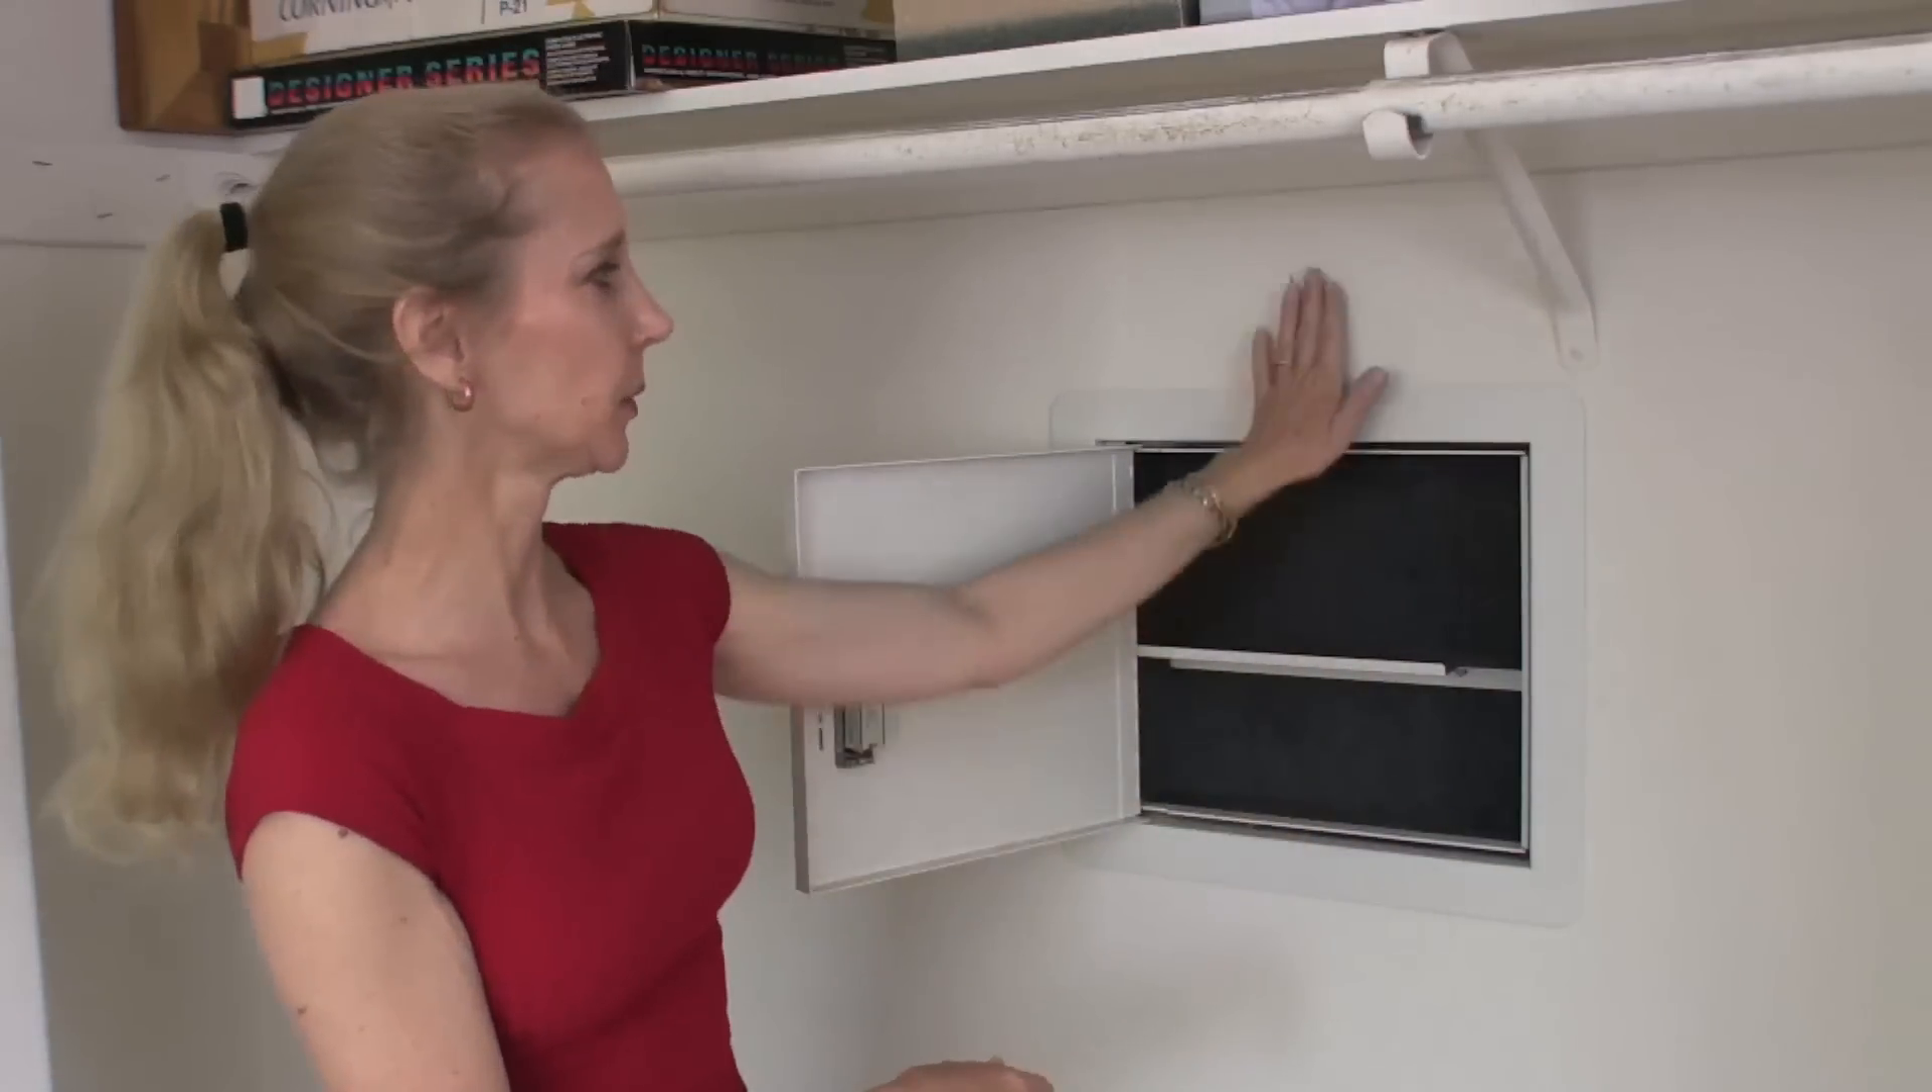I was thinking I wanted it higher, but got our closet bracket in the way.